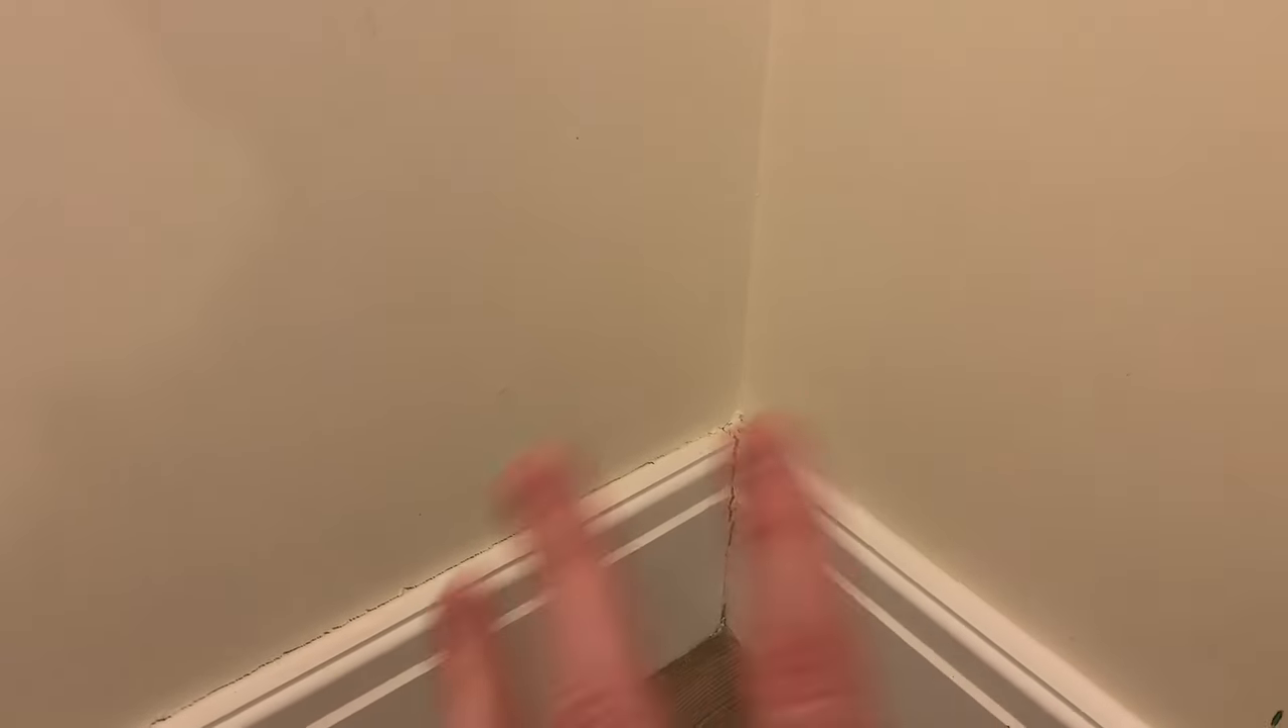In most of the rooms the skirting boards have separated a little bit on the corner.